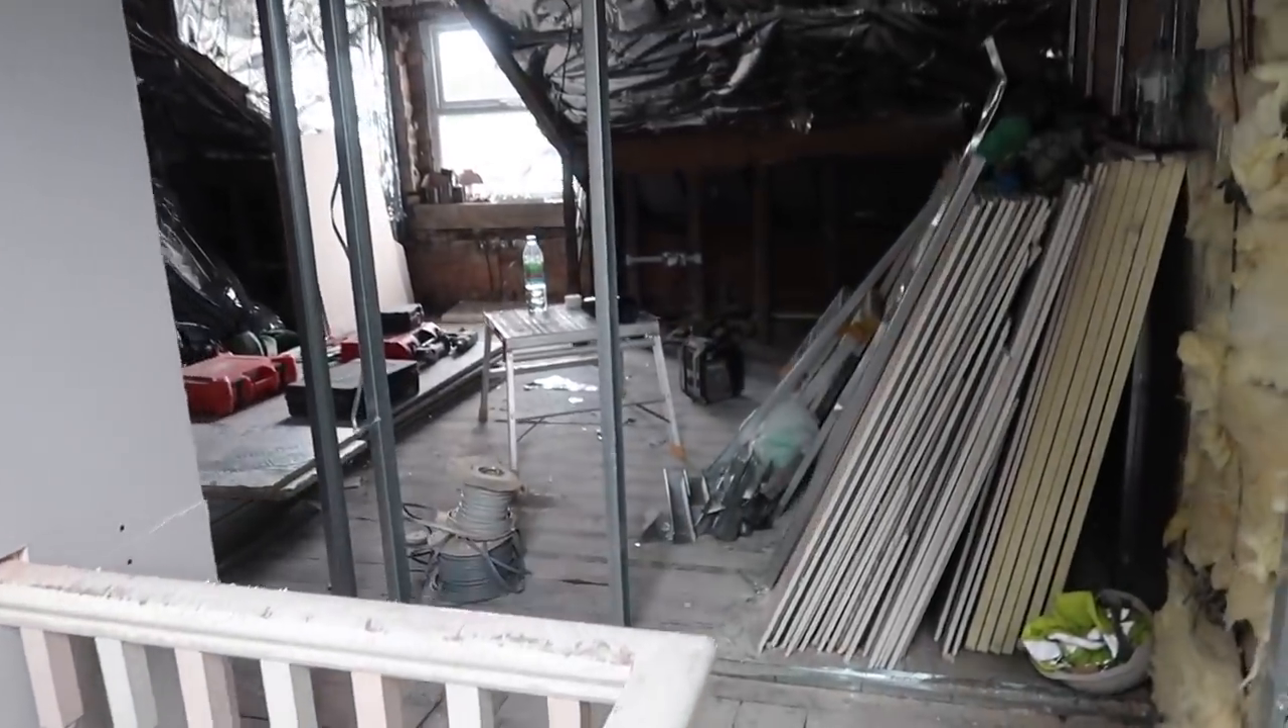And then on the top floor we've had the walls, the stud walls started to be put in which is good because then it's taking a little bit more shape and we can see what it's going to look like.